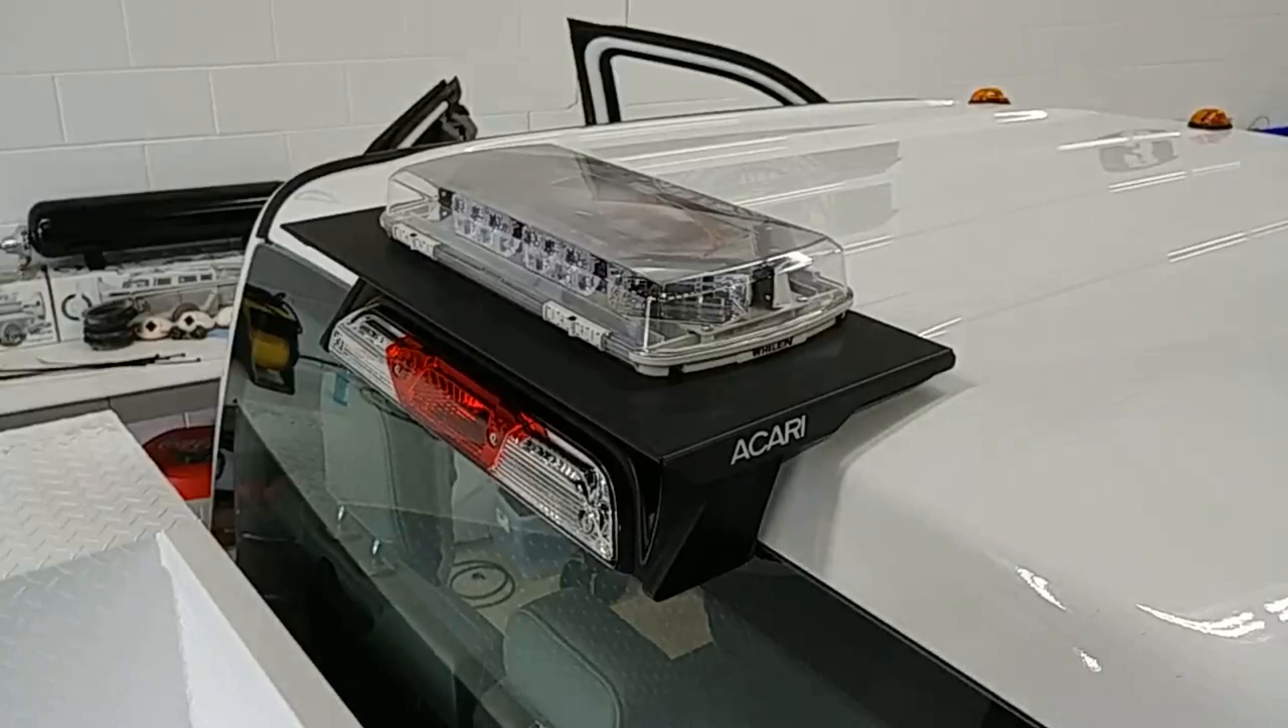As you can see, we're all back together now. We've got the factory brake light reinstalled. We're tight on everything.